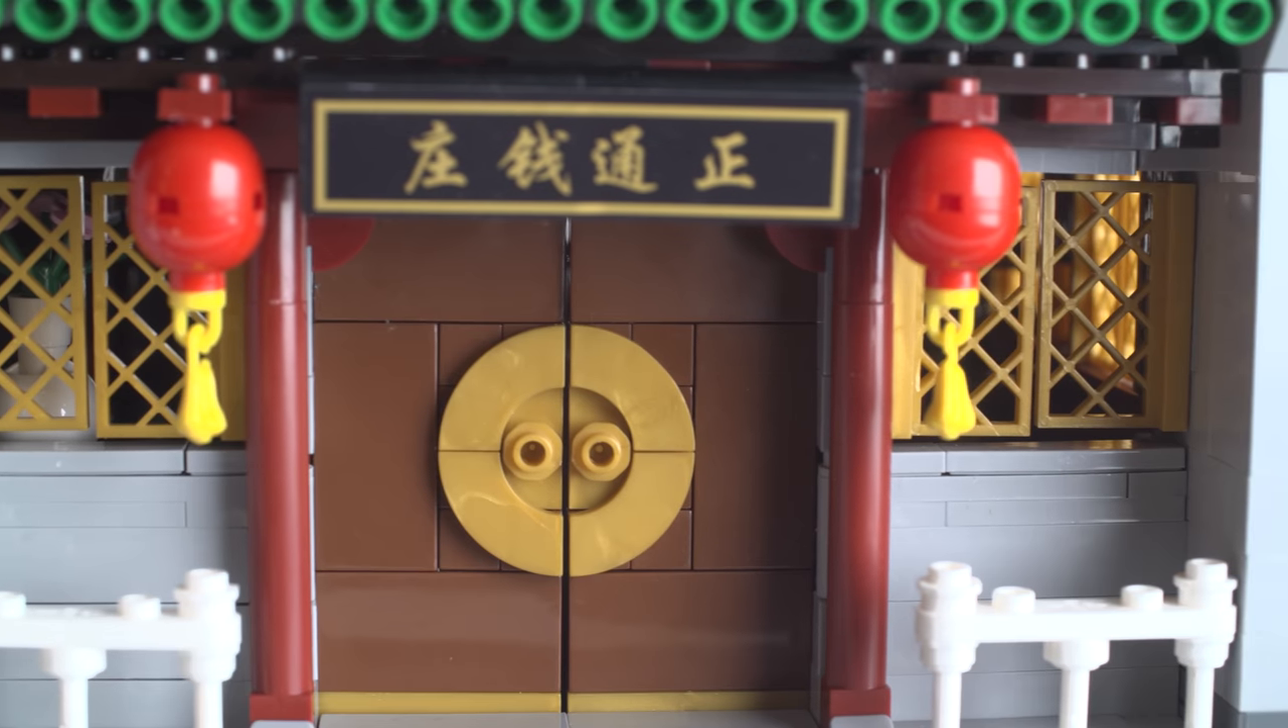You got a couple of windows there on the sides. They're kind of like slotted sideways in. They're not really perfectly lined up, but they look okay. There's a little bit of a gap there.